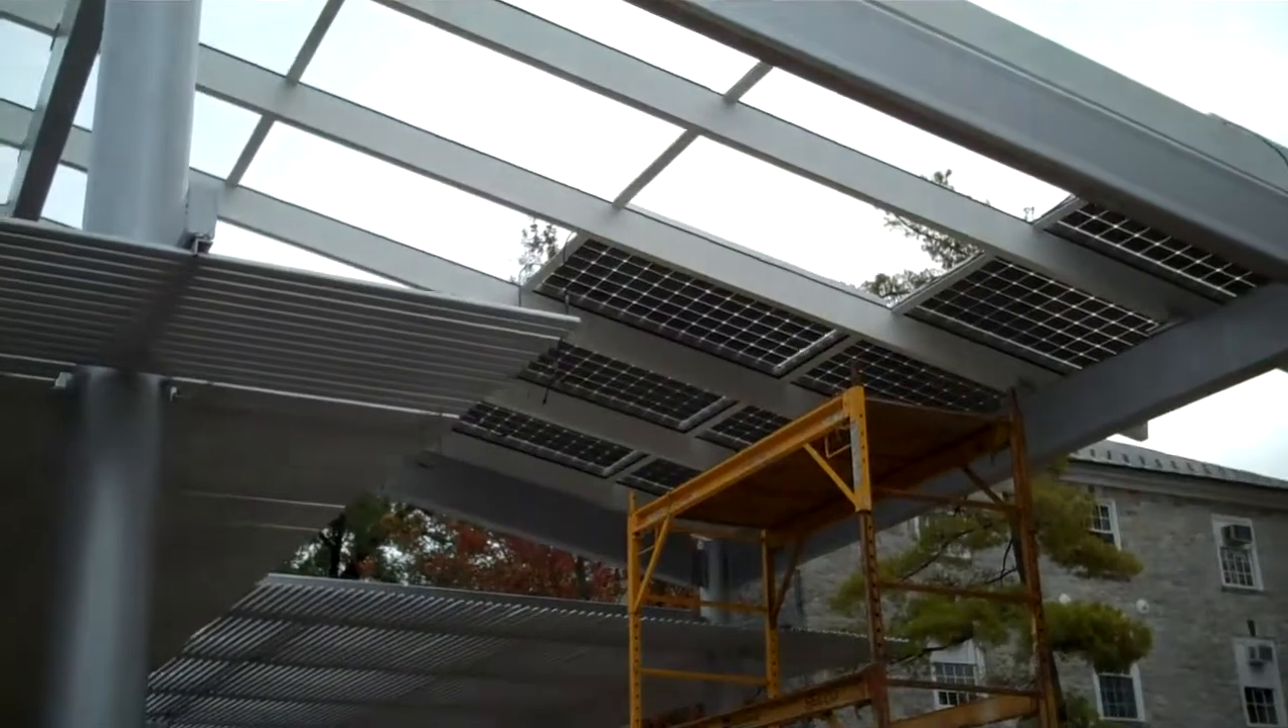We come around here and you can see that some of the panels are on.